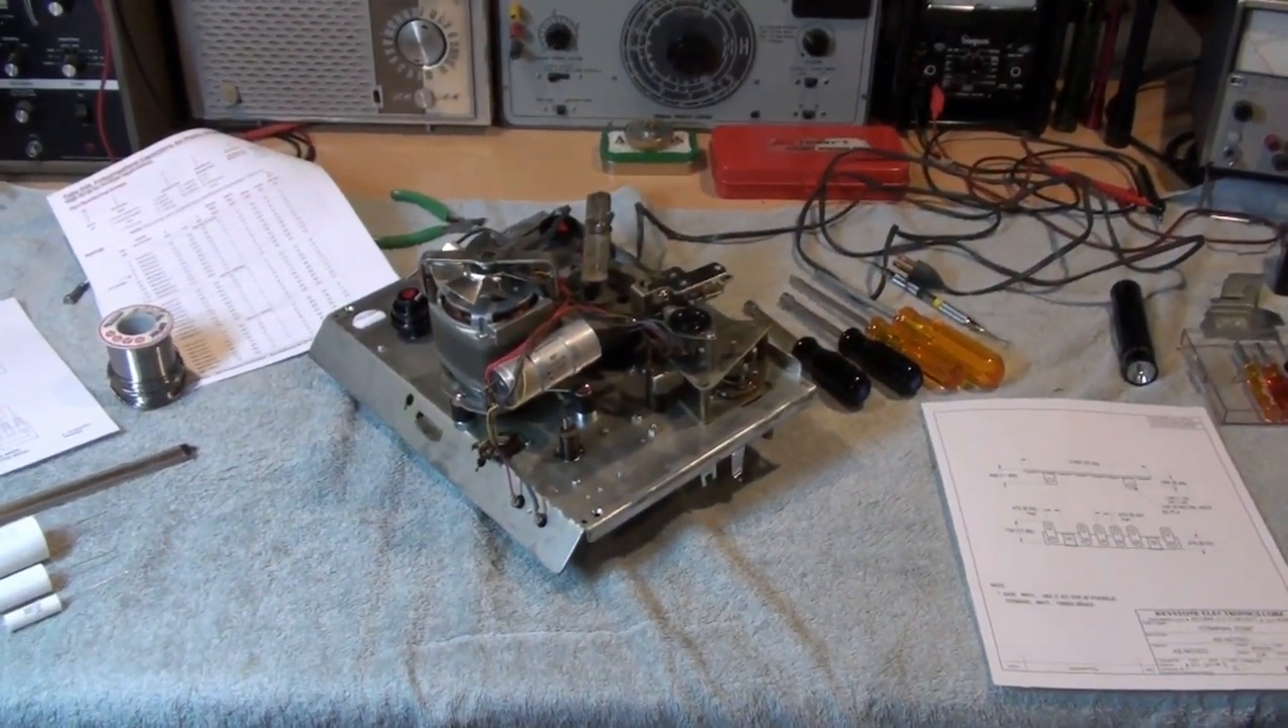We now have the tape transport removed from the cabinet.